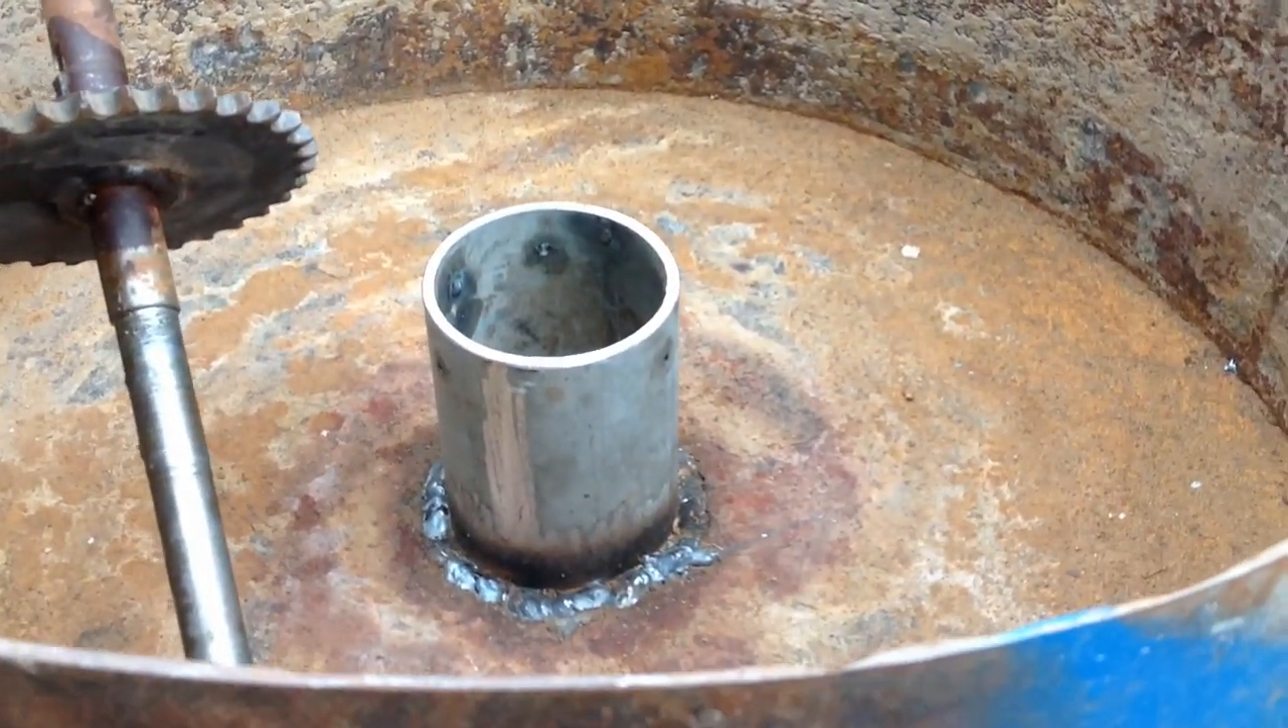And there's the spindle welded in place inside.